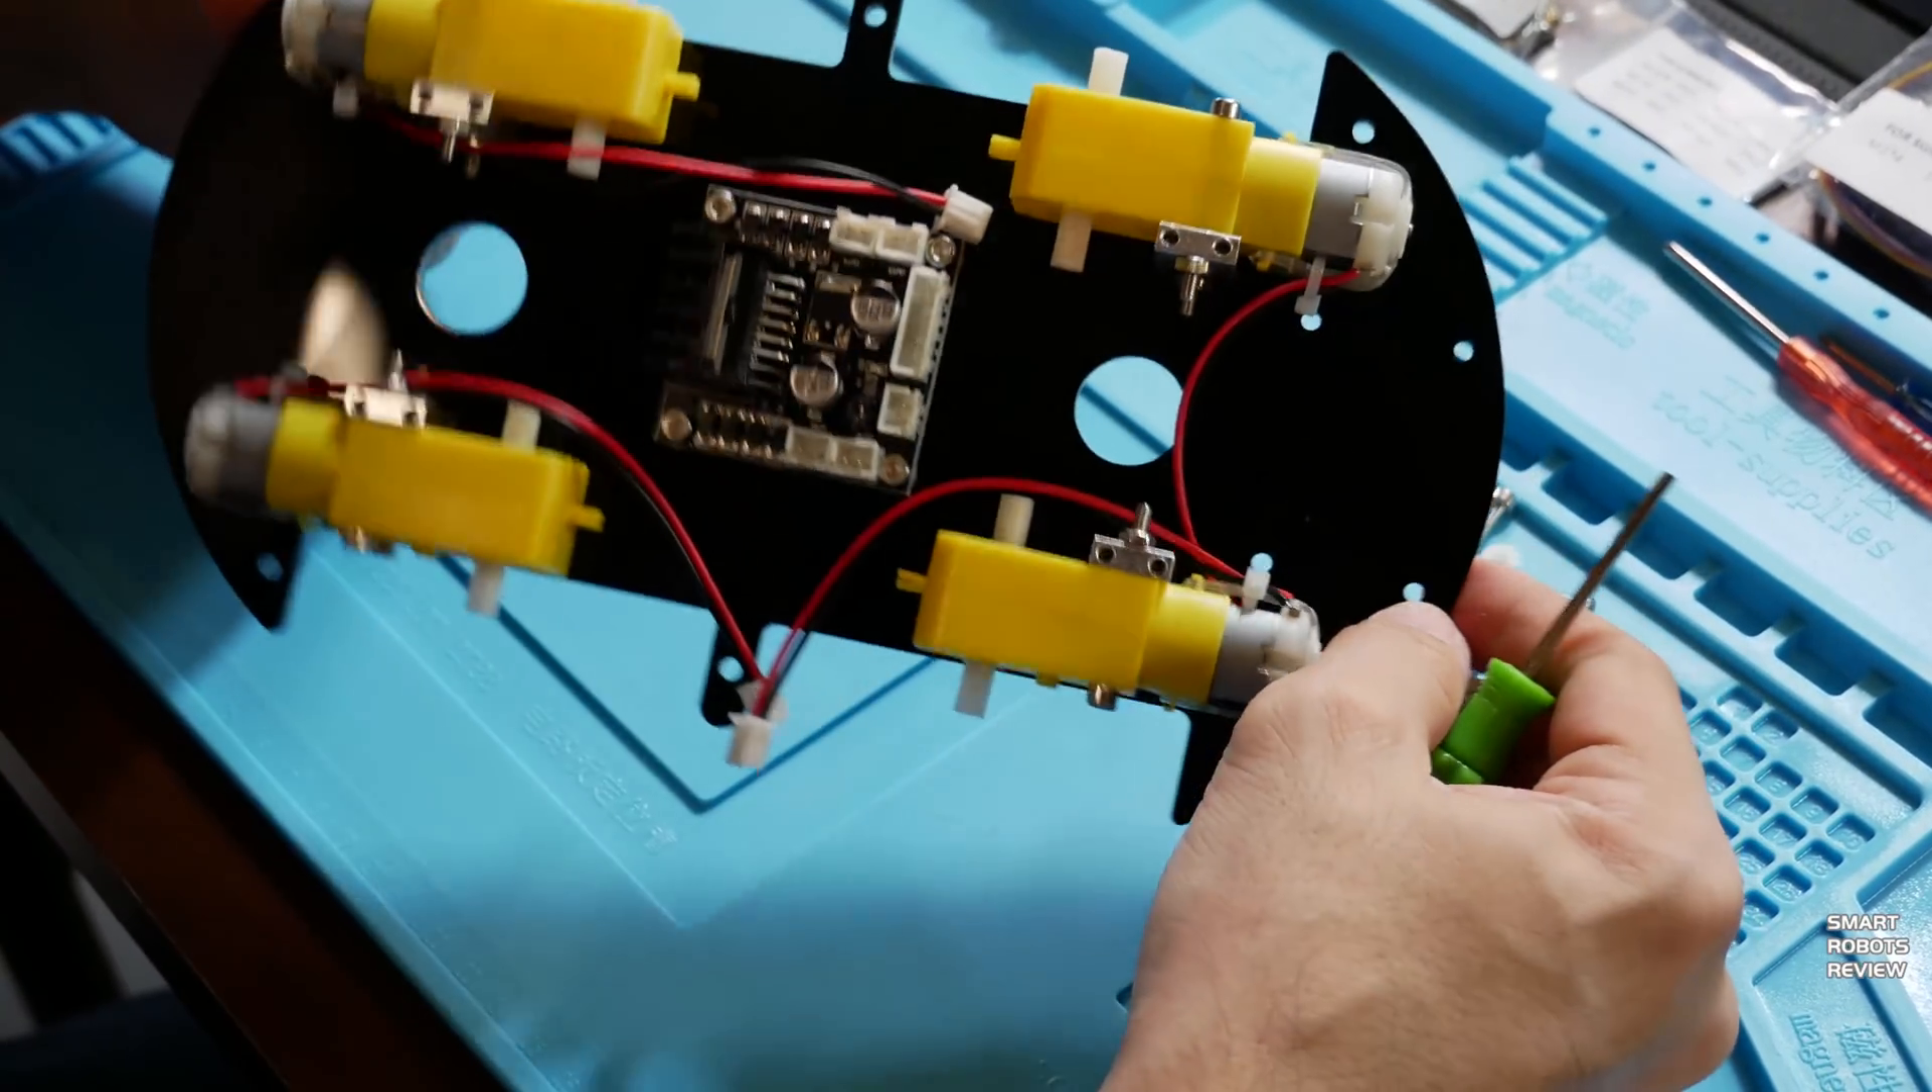Okay this is what the board assembled on the chassis will look like.